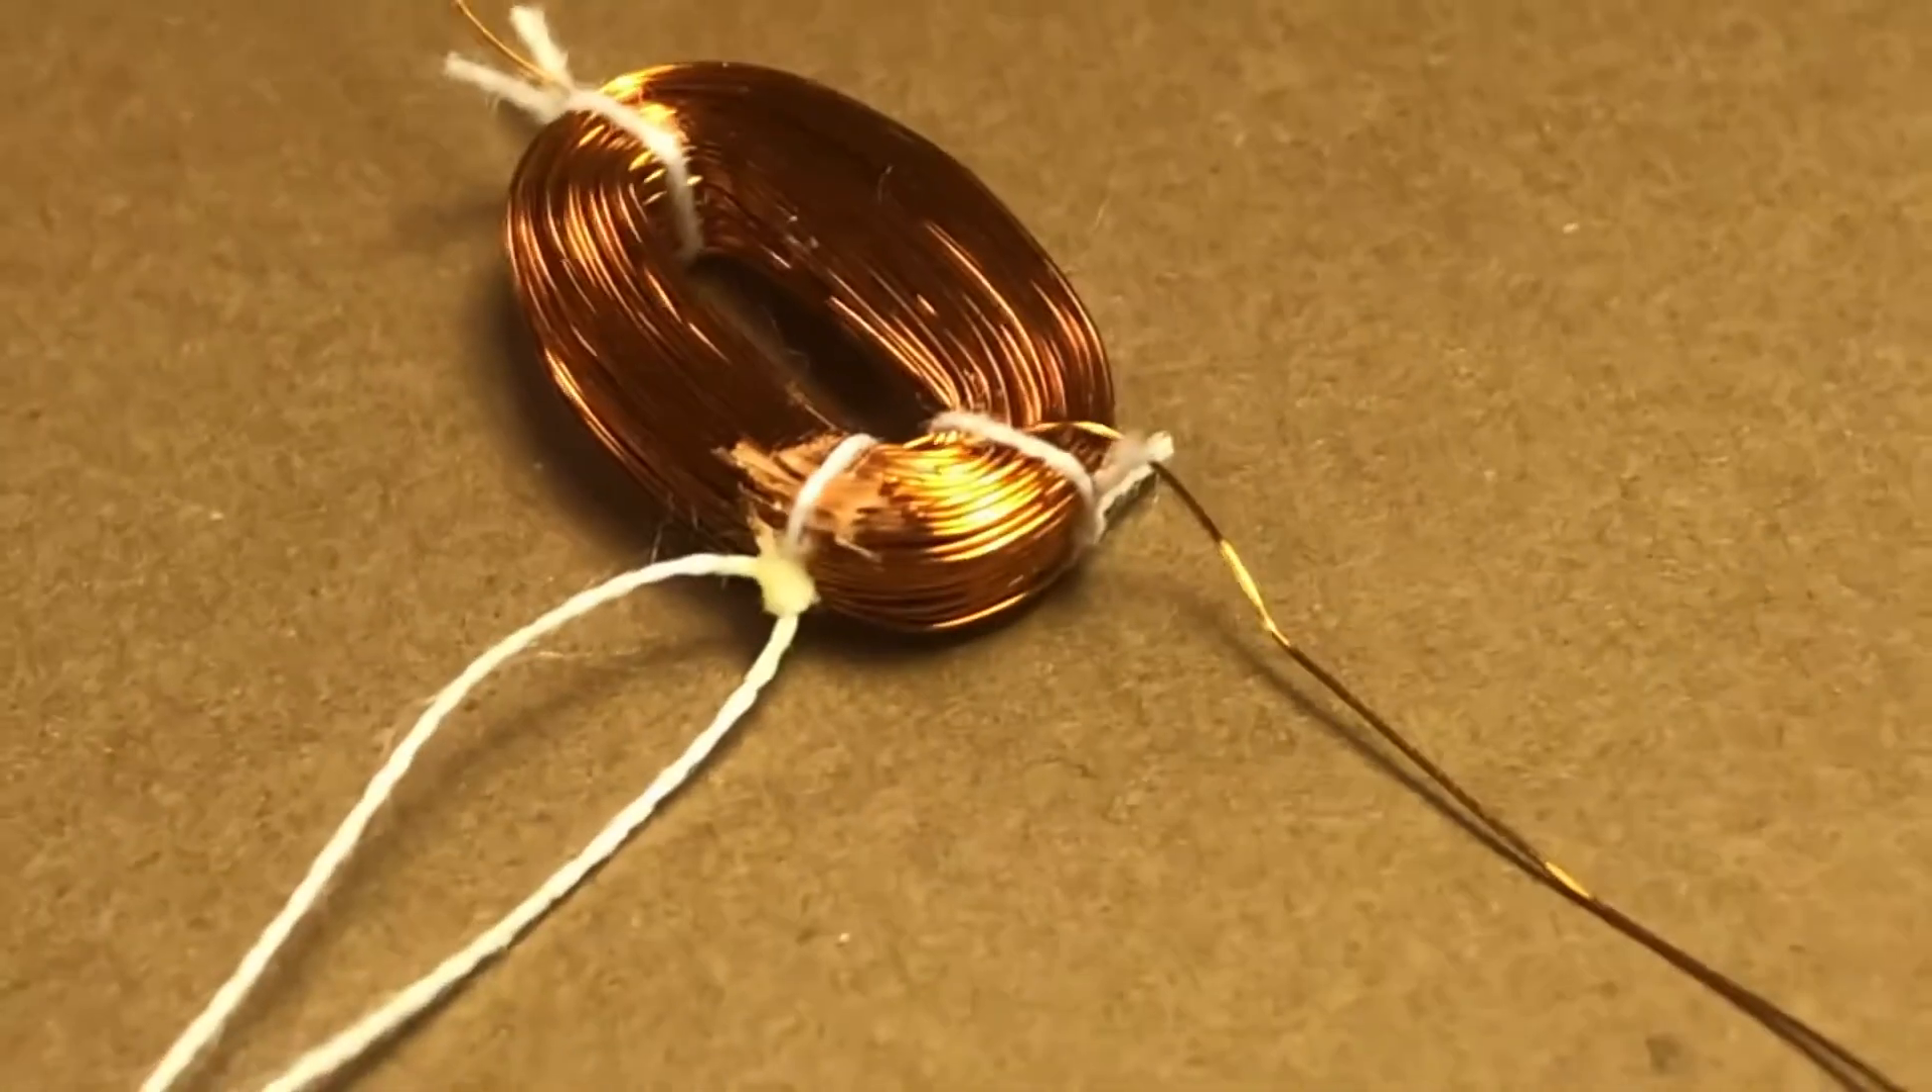Now that the knot is in and in fact I made it a triple knot um I pulled it around to the side of the coil as you can see.